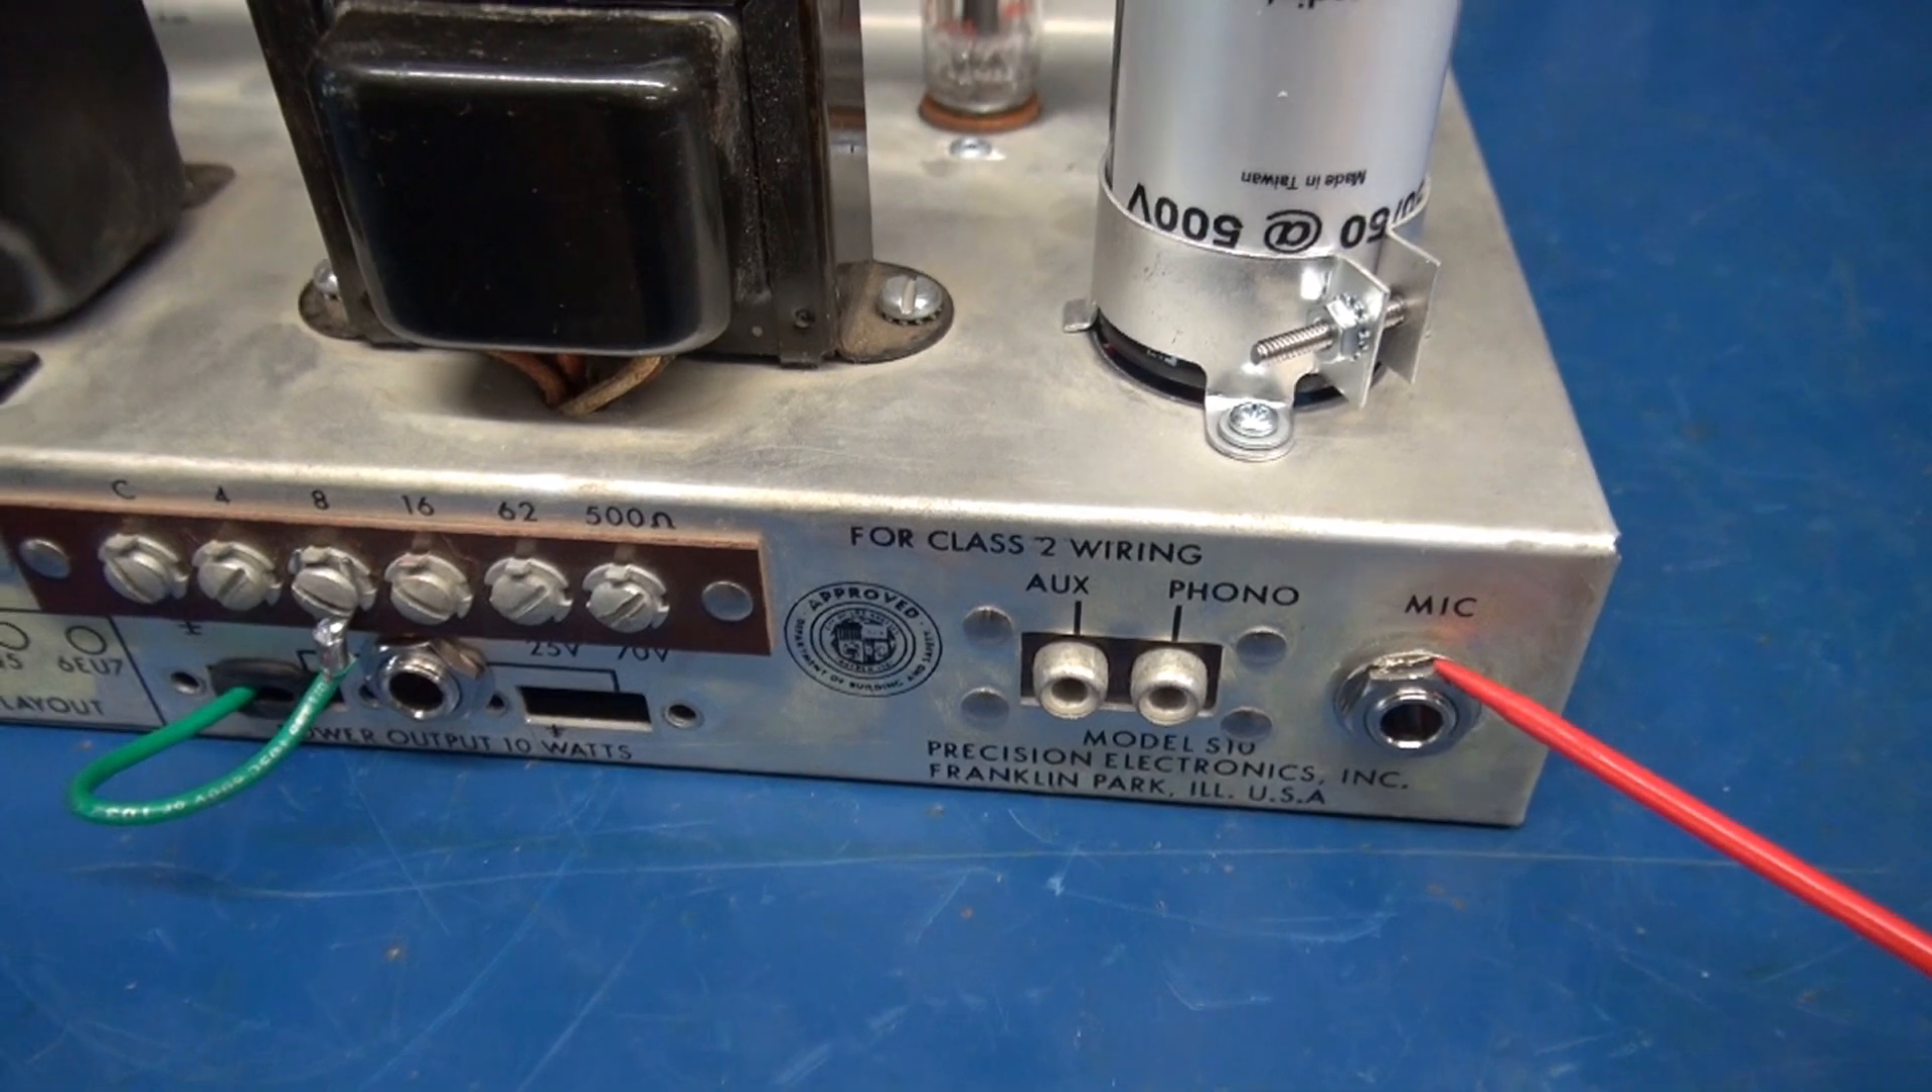That old microphone input jack has been replaced with a quarter-inch type to plug your guitar in with.